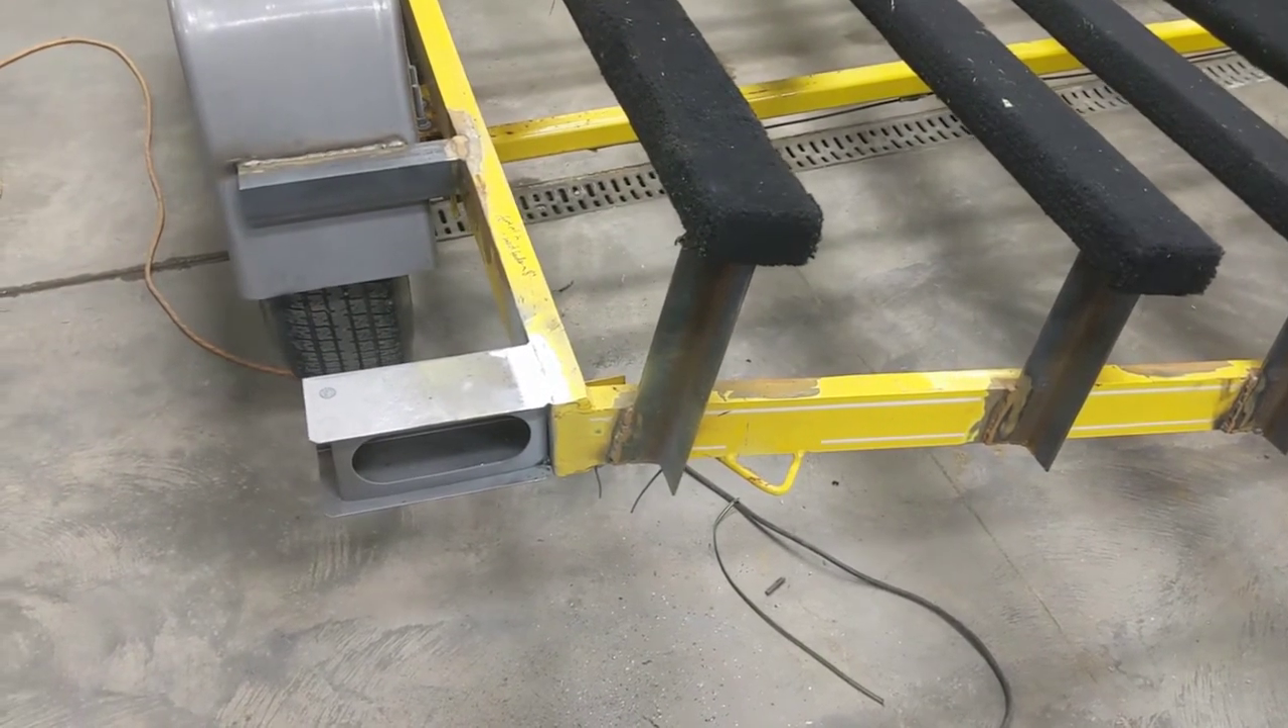I got my taillight housings welded on now so those look fine.